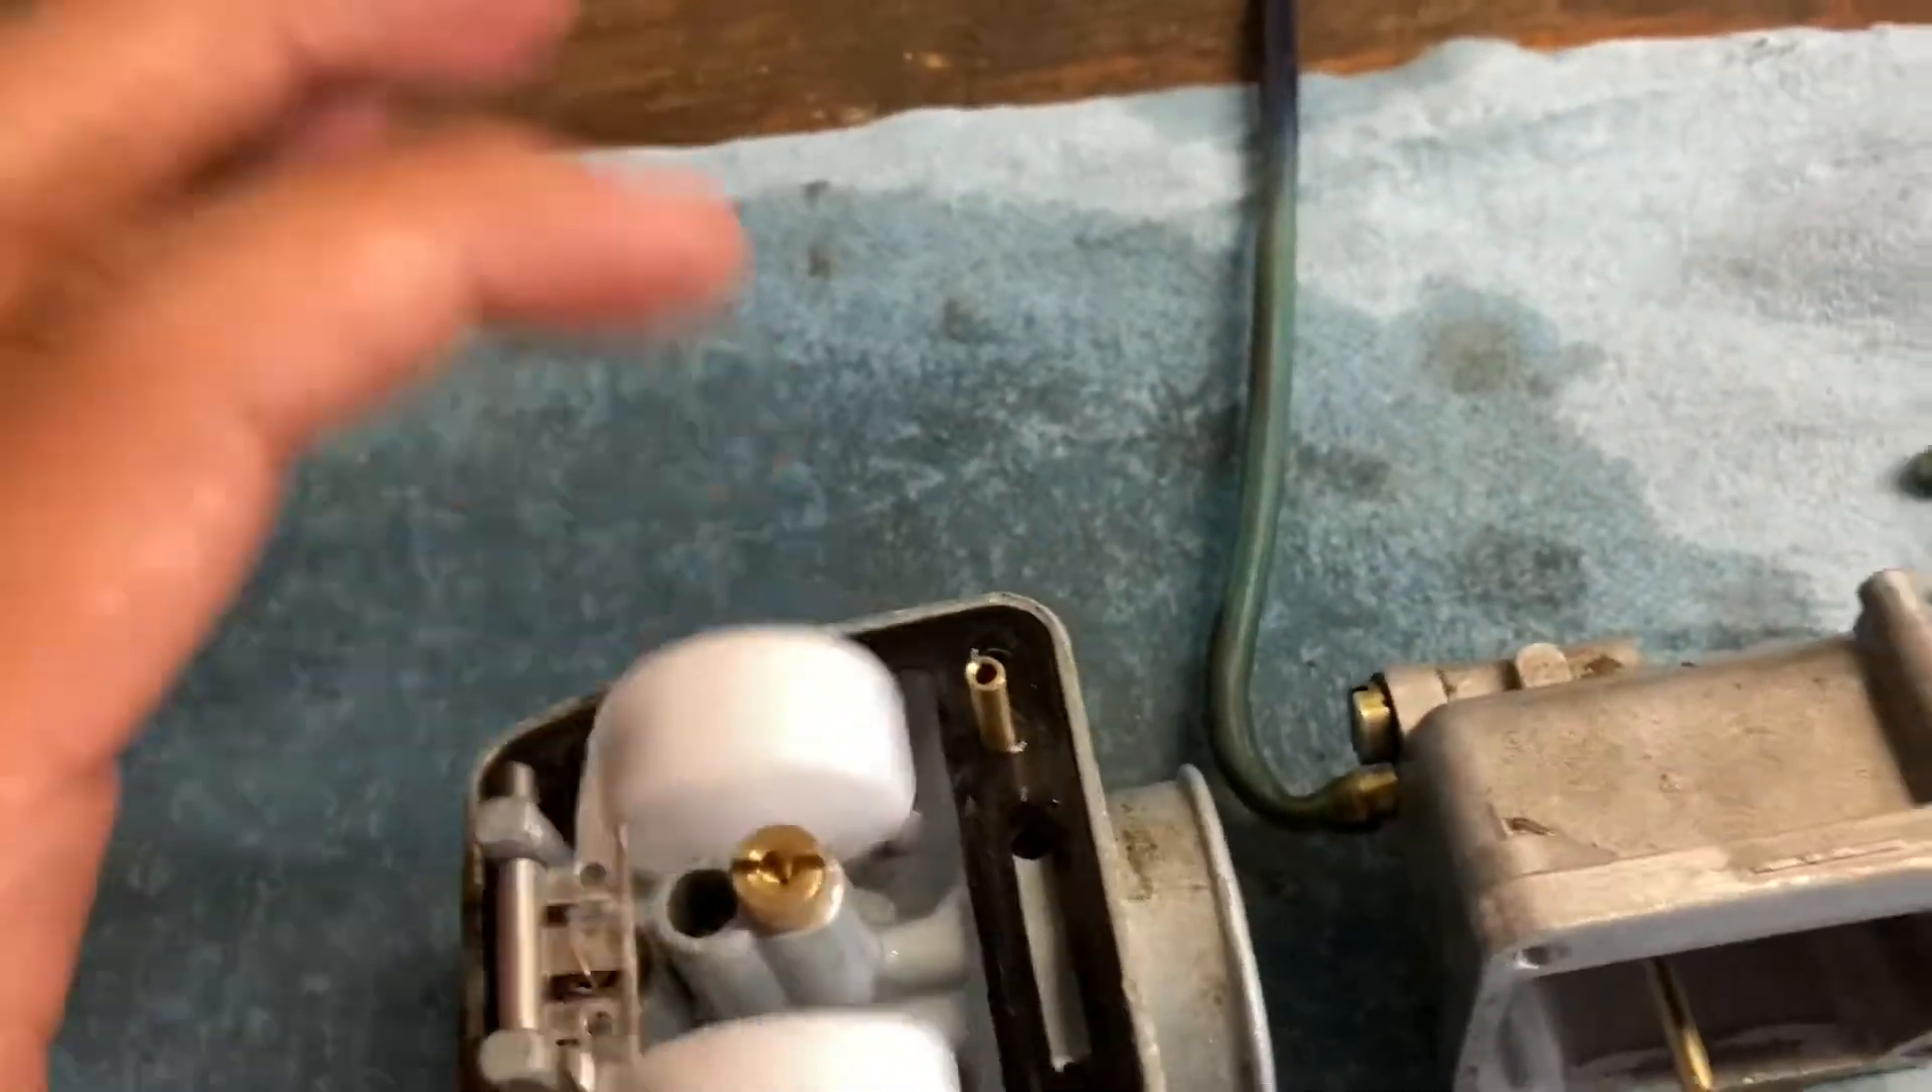I haven't pulled out the jets.